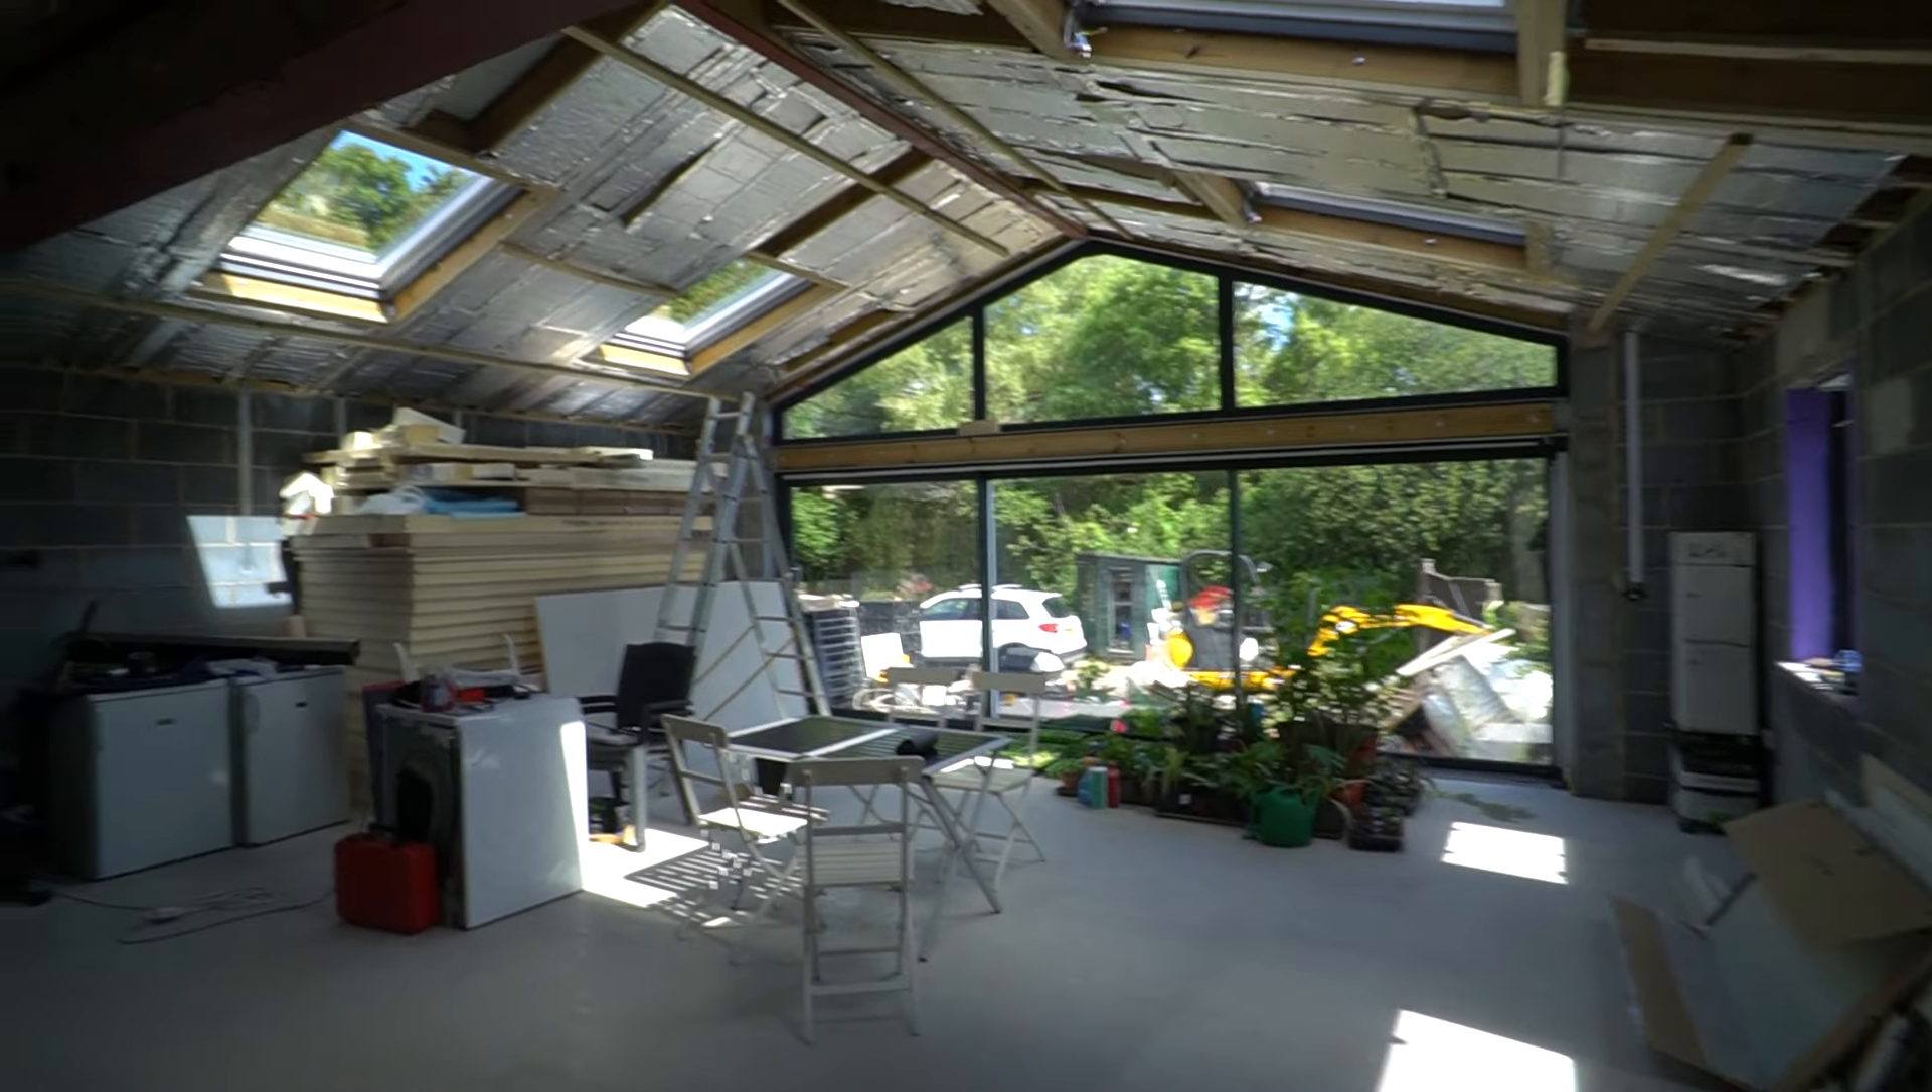We've still got a bit of a challenge with getting the ceiling and stuff done in the main room here but what we have done is completed it to this side so that we can get the kitchen in.